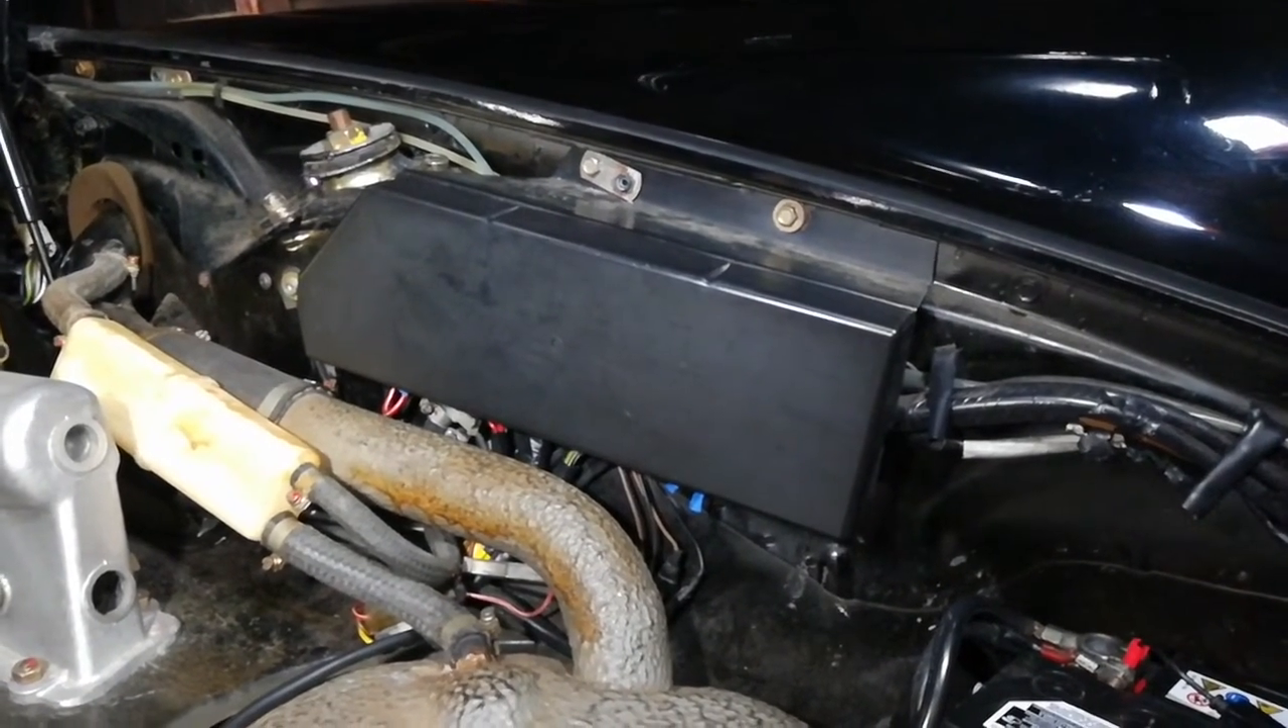We're done here so covers back on.